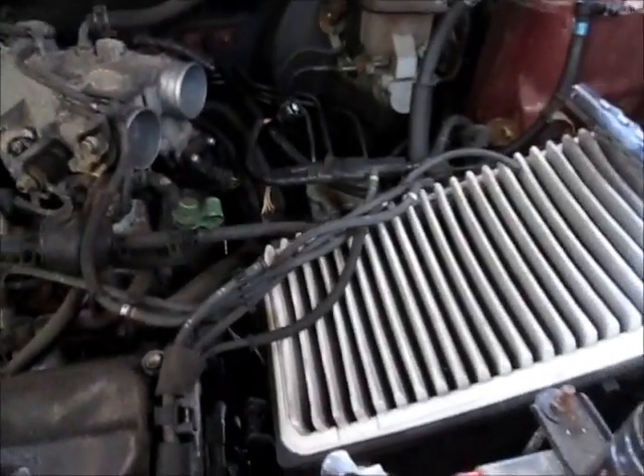To make things simpler I went ahead and removed the top half of the air box.